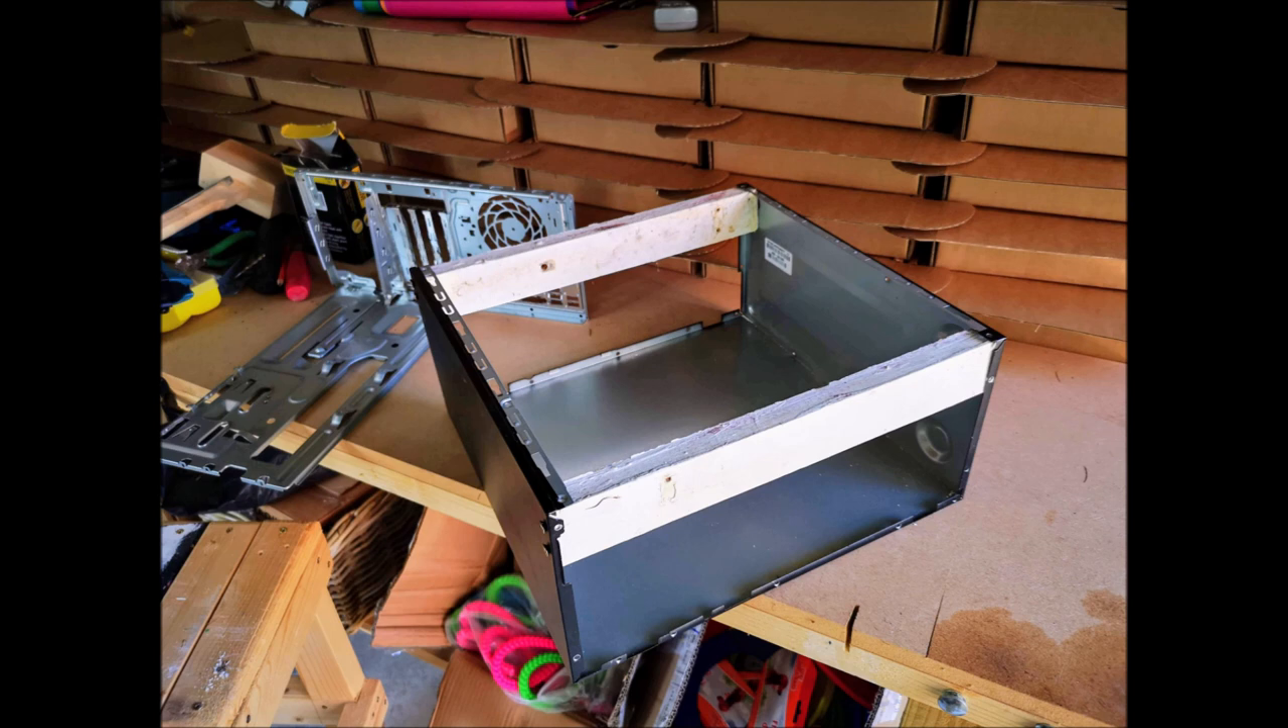I put in the gap that was left open at the top two short pieces of wood and screwed them in at either side.